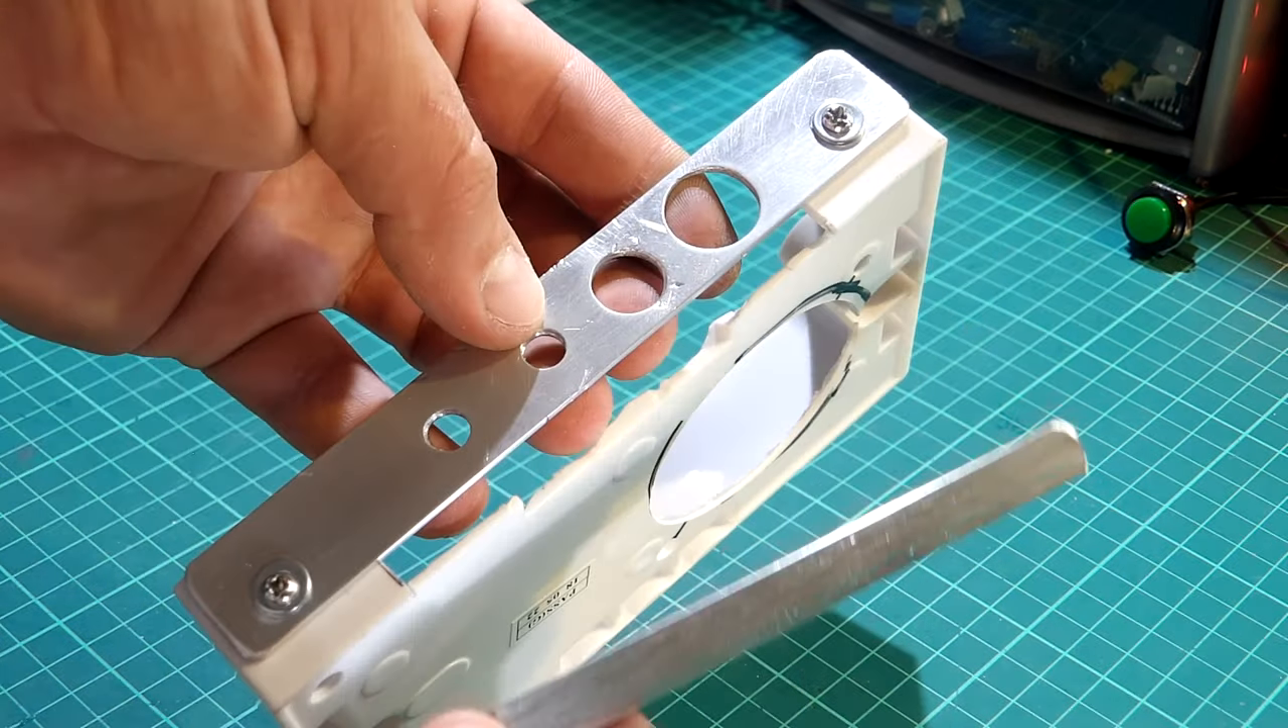Now after securing the aluminium part to the outlet box I have cut a second piece which is in a L shape to go in the back.